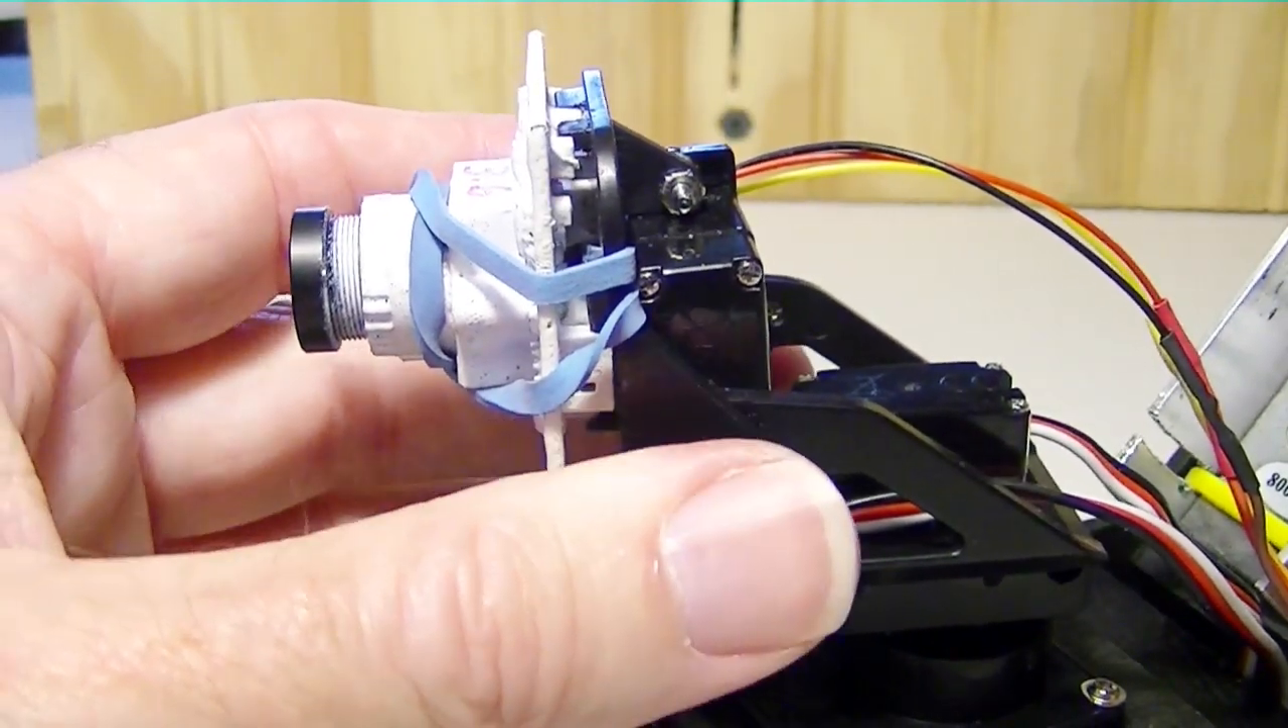I've got some rubber bands on here to hold the camera.